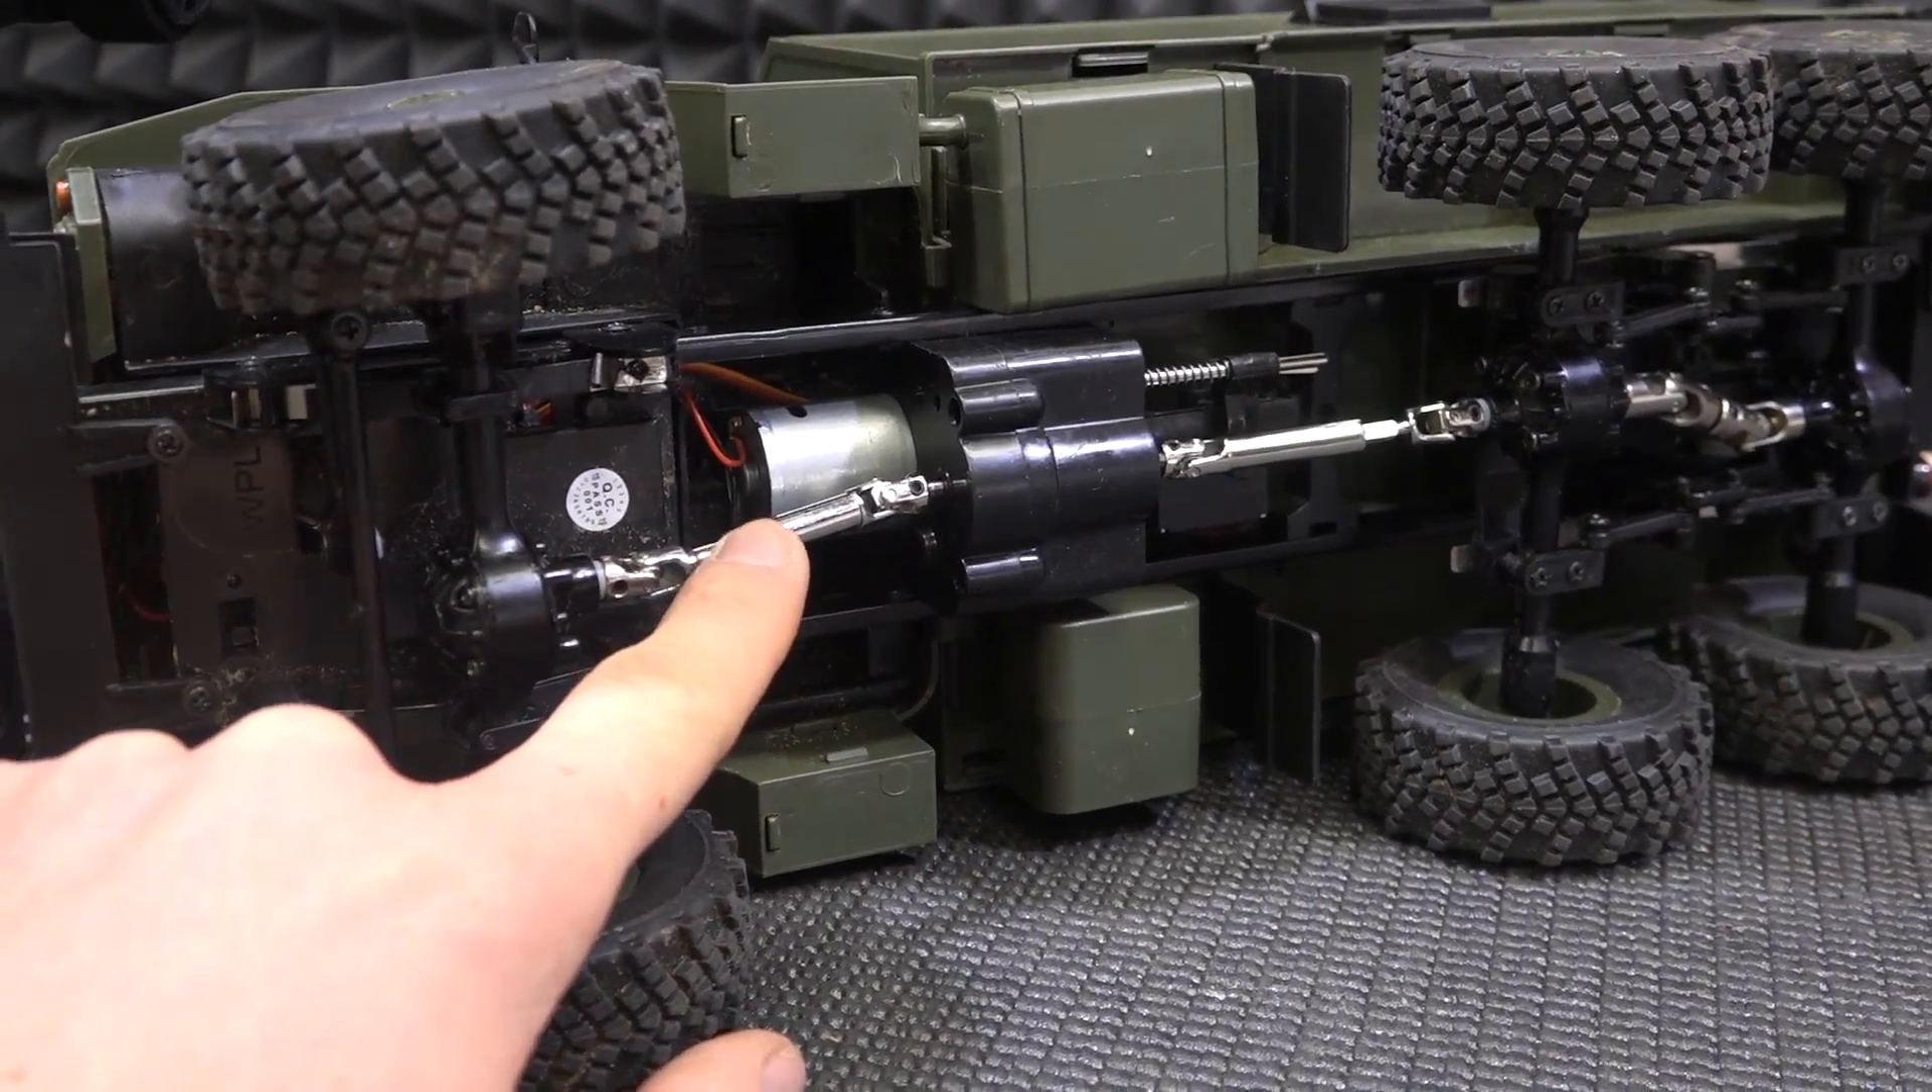Теперь все подключено. Карданчики все установлены.